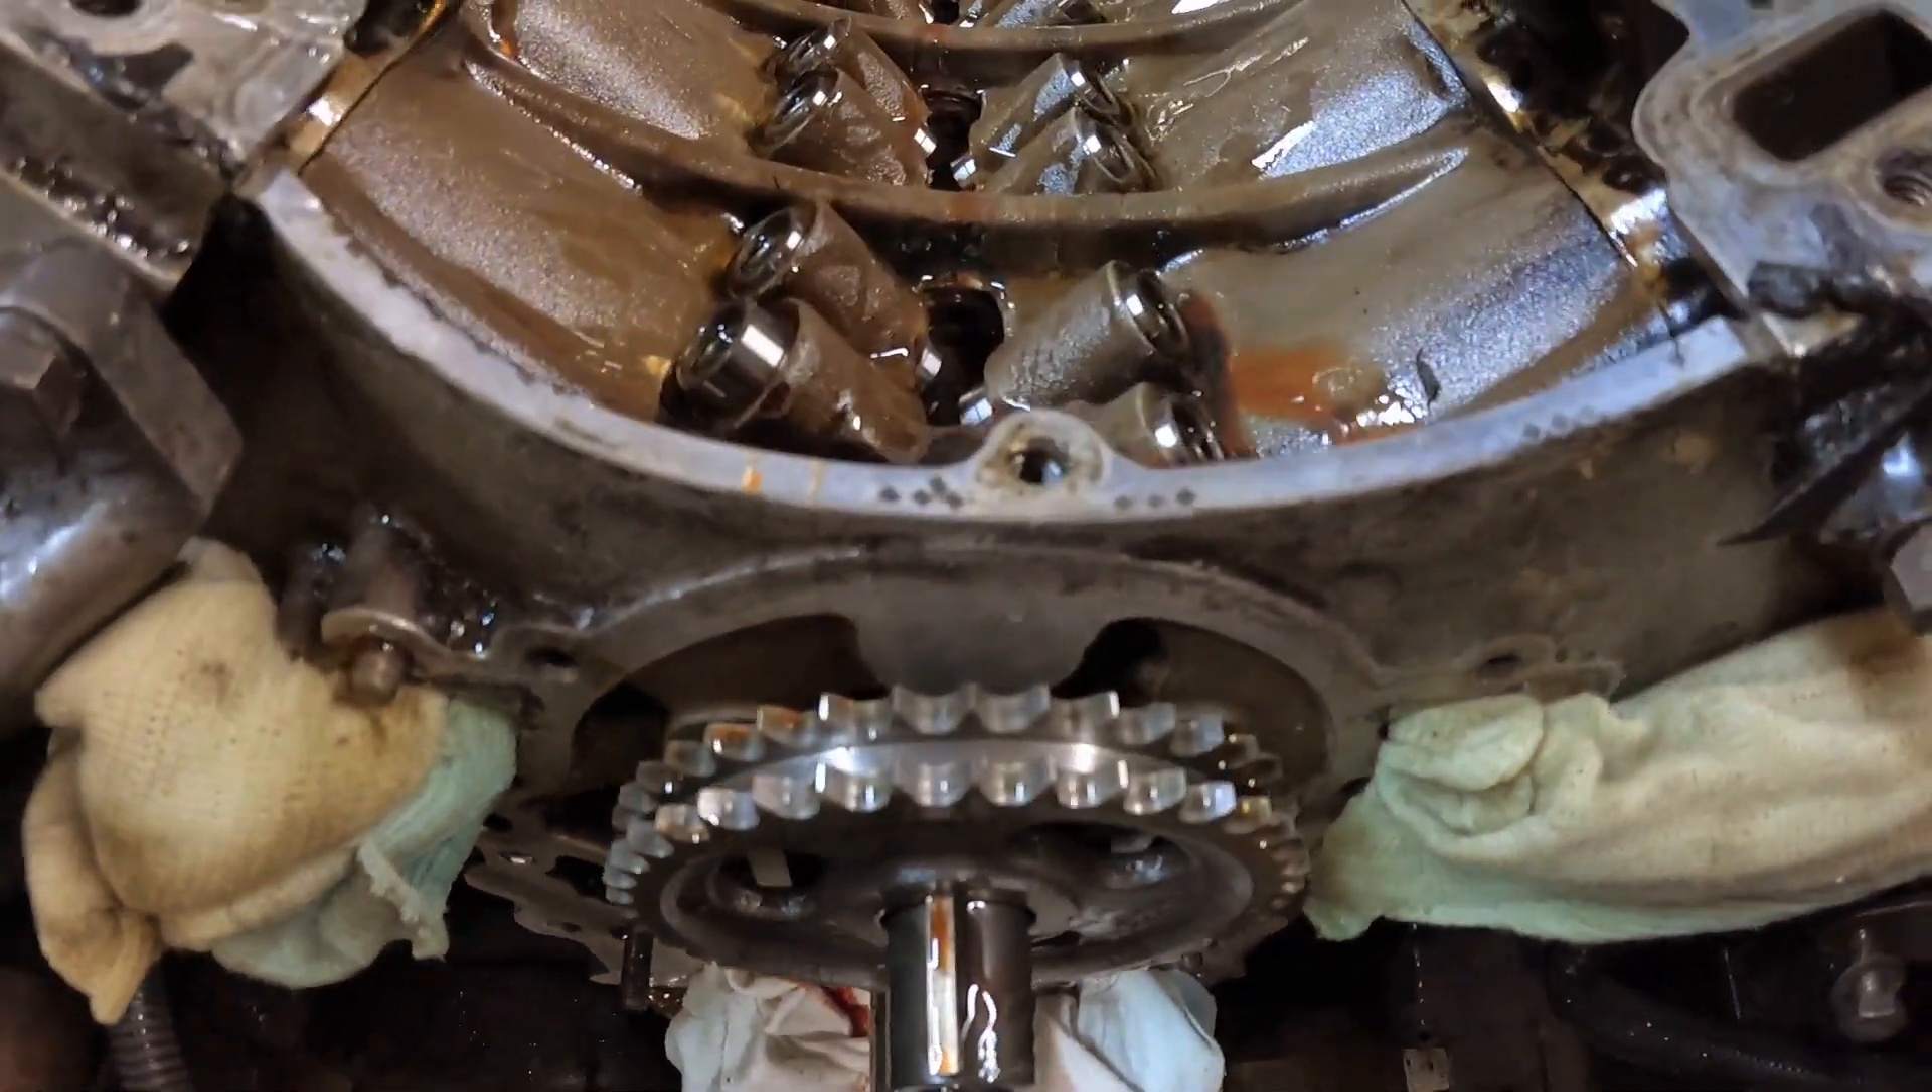And there it is. There's the new cam in place with all of the lovely new lifters, covered in assembly lube, covered in oil, ready to reassemble.